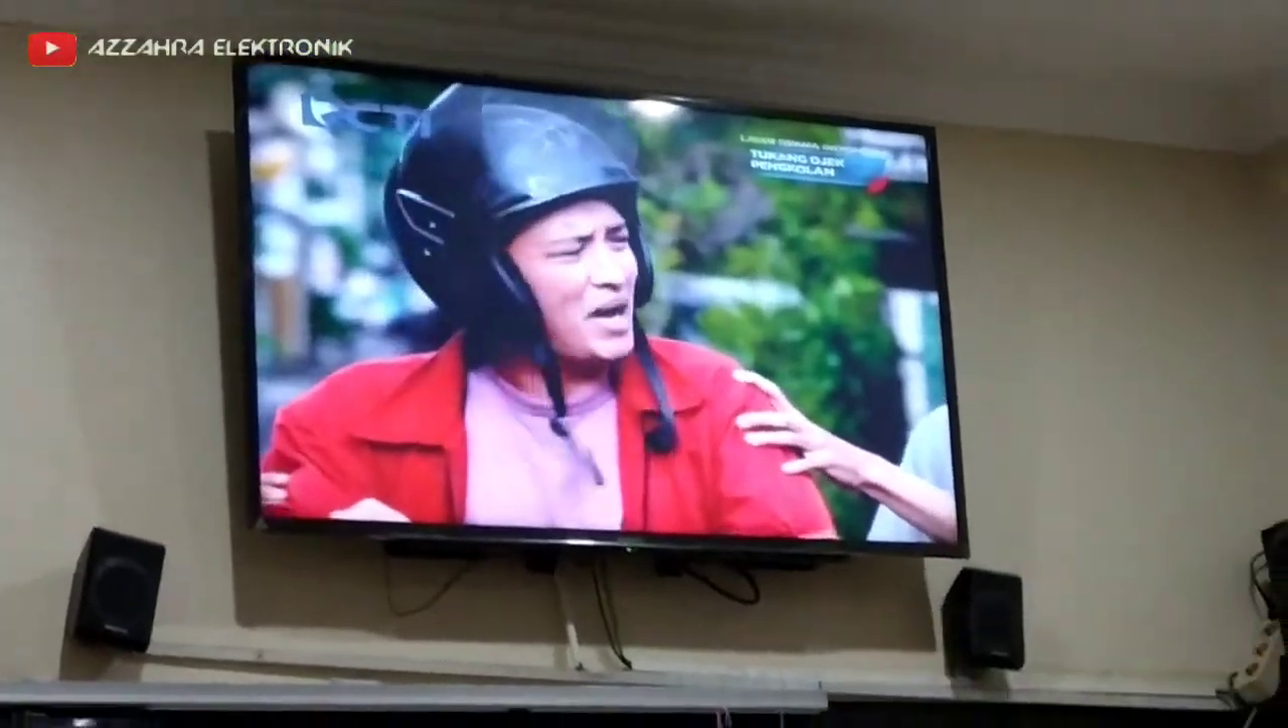TV-nya sudah kita pasang kembali ke tempat semula alhamdulillah TV-nya sudah normal kembali.